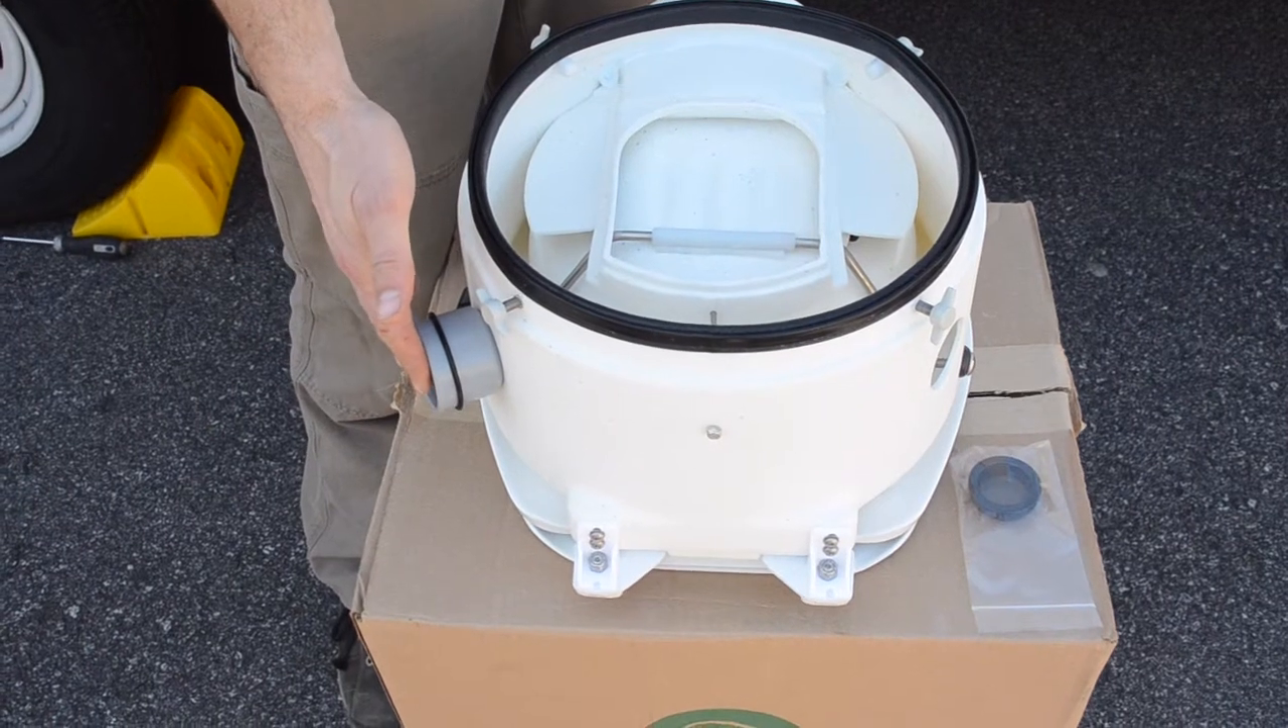We've already installed the collar into this vent hole.